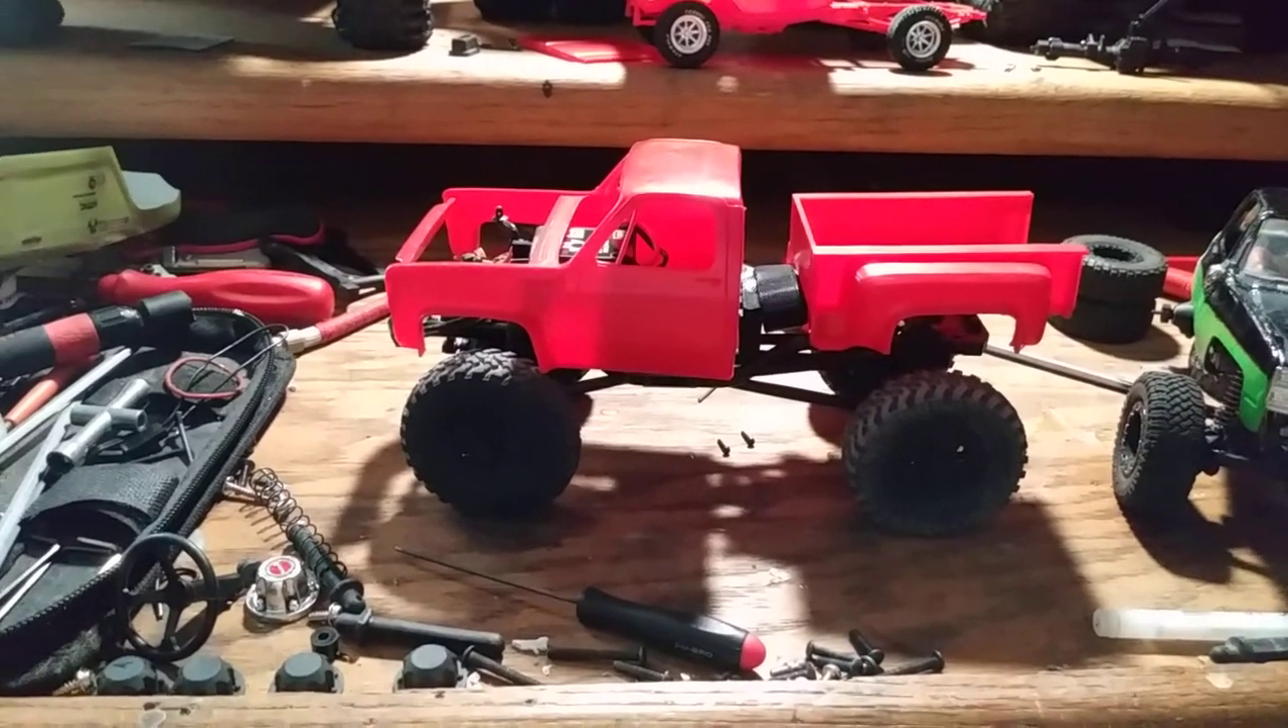See we got a giant uh gap there so we're gonna have to shorten the wheelbase.